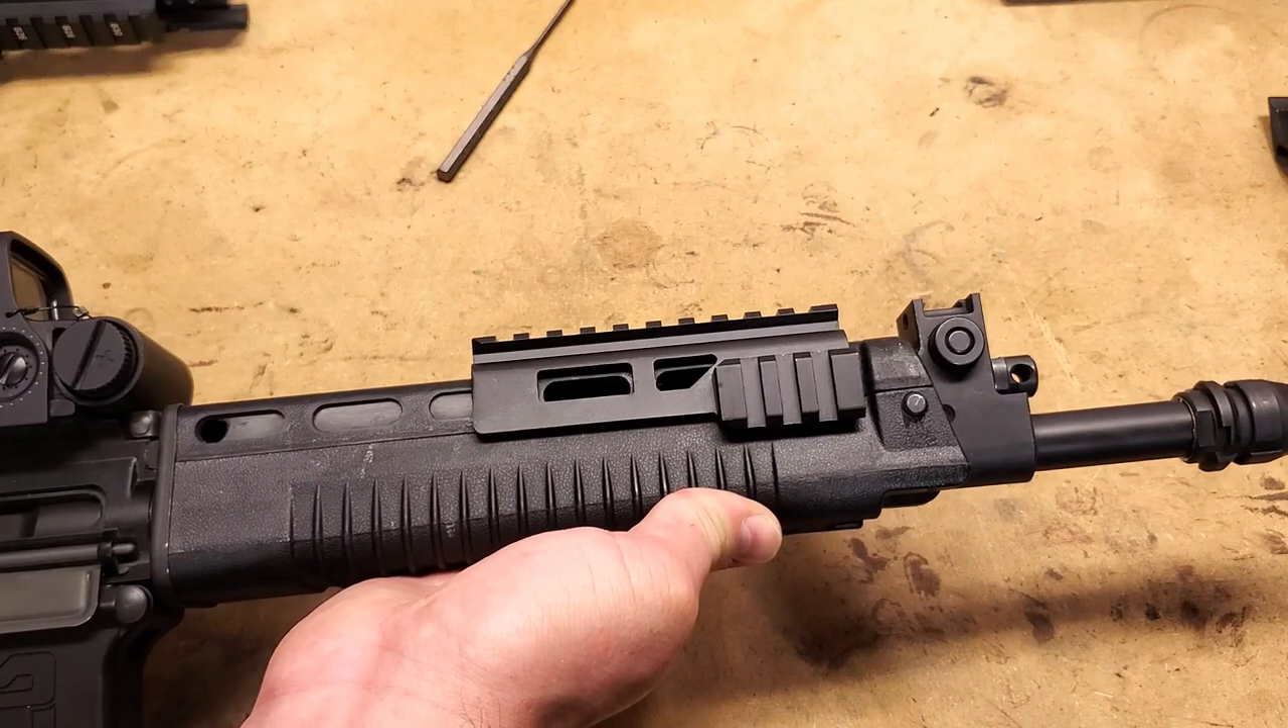The tri -rail fits very nicely up front here. You can see the gas cutouts match.